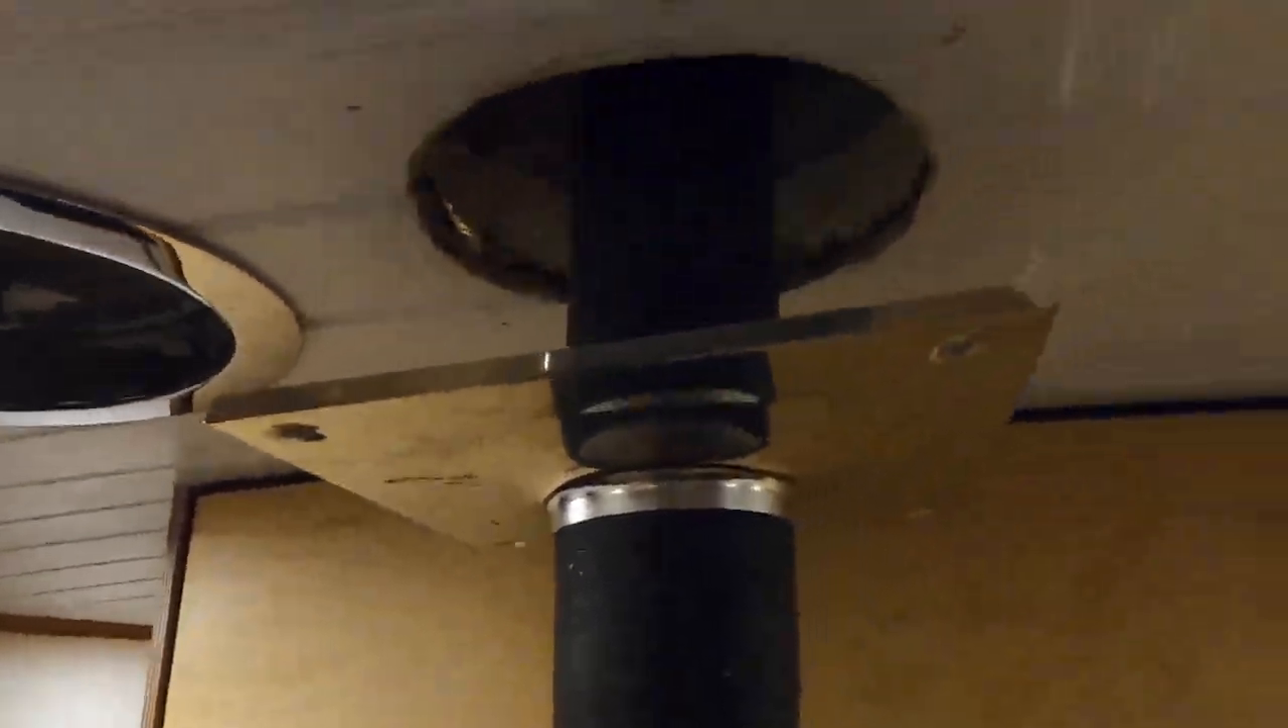I have yet to fill this void with um some fireboard and just need to screw this decorative piece up.